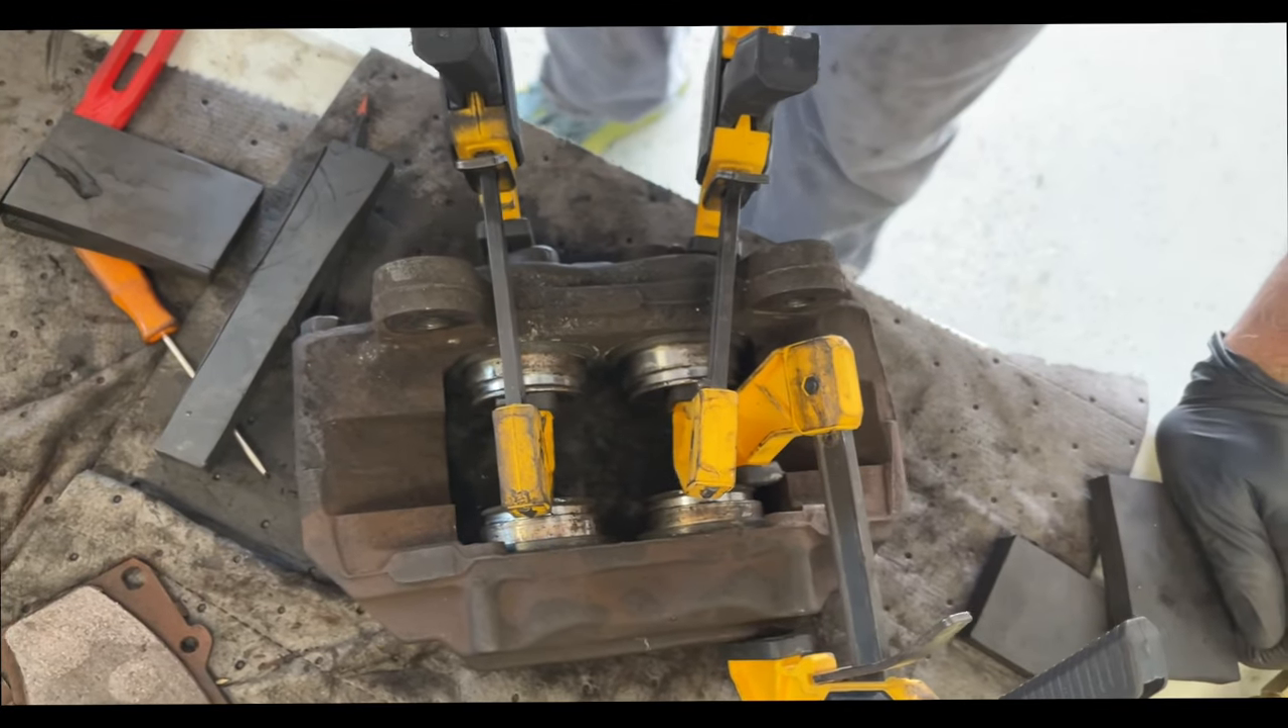The clamps are now impeding the piston so I don't know how much more we can get out of these.